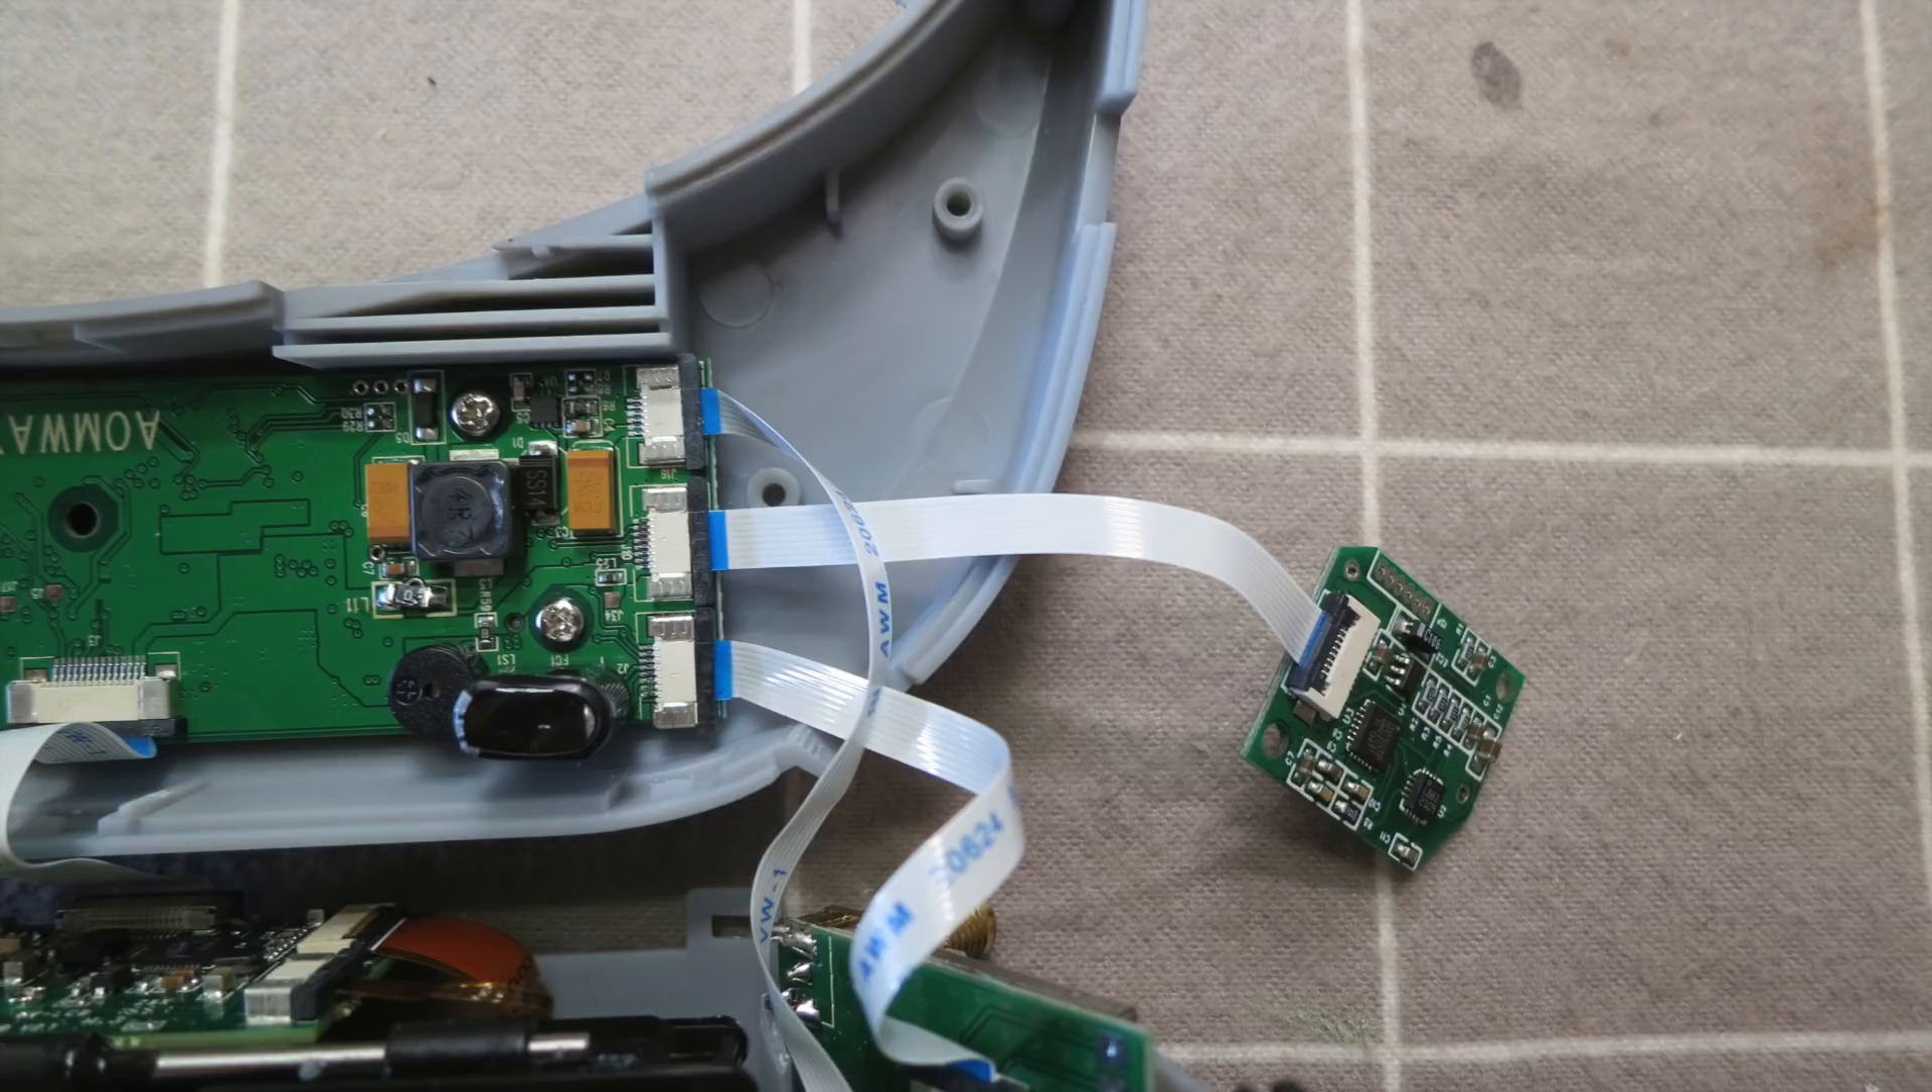Here's the head tracker module with the ribbon cable connected.